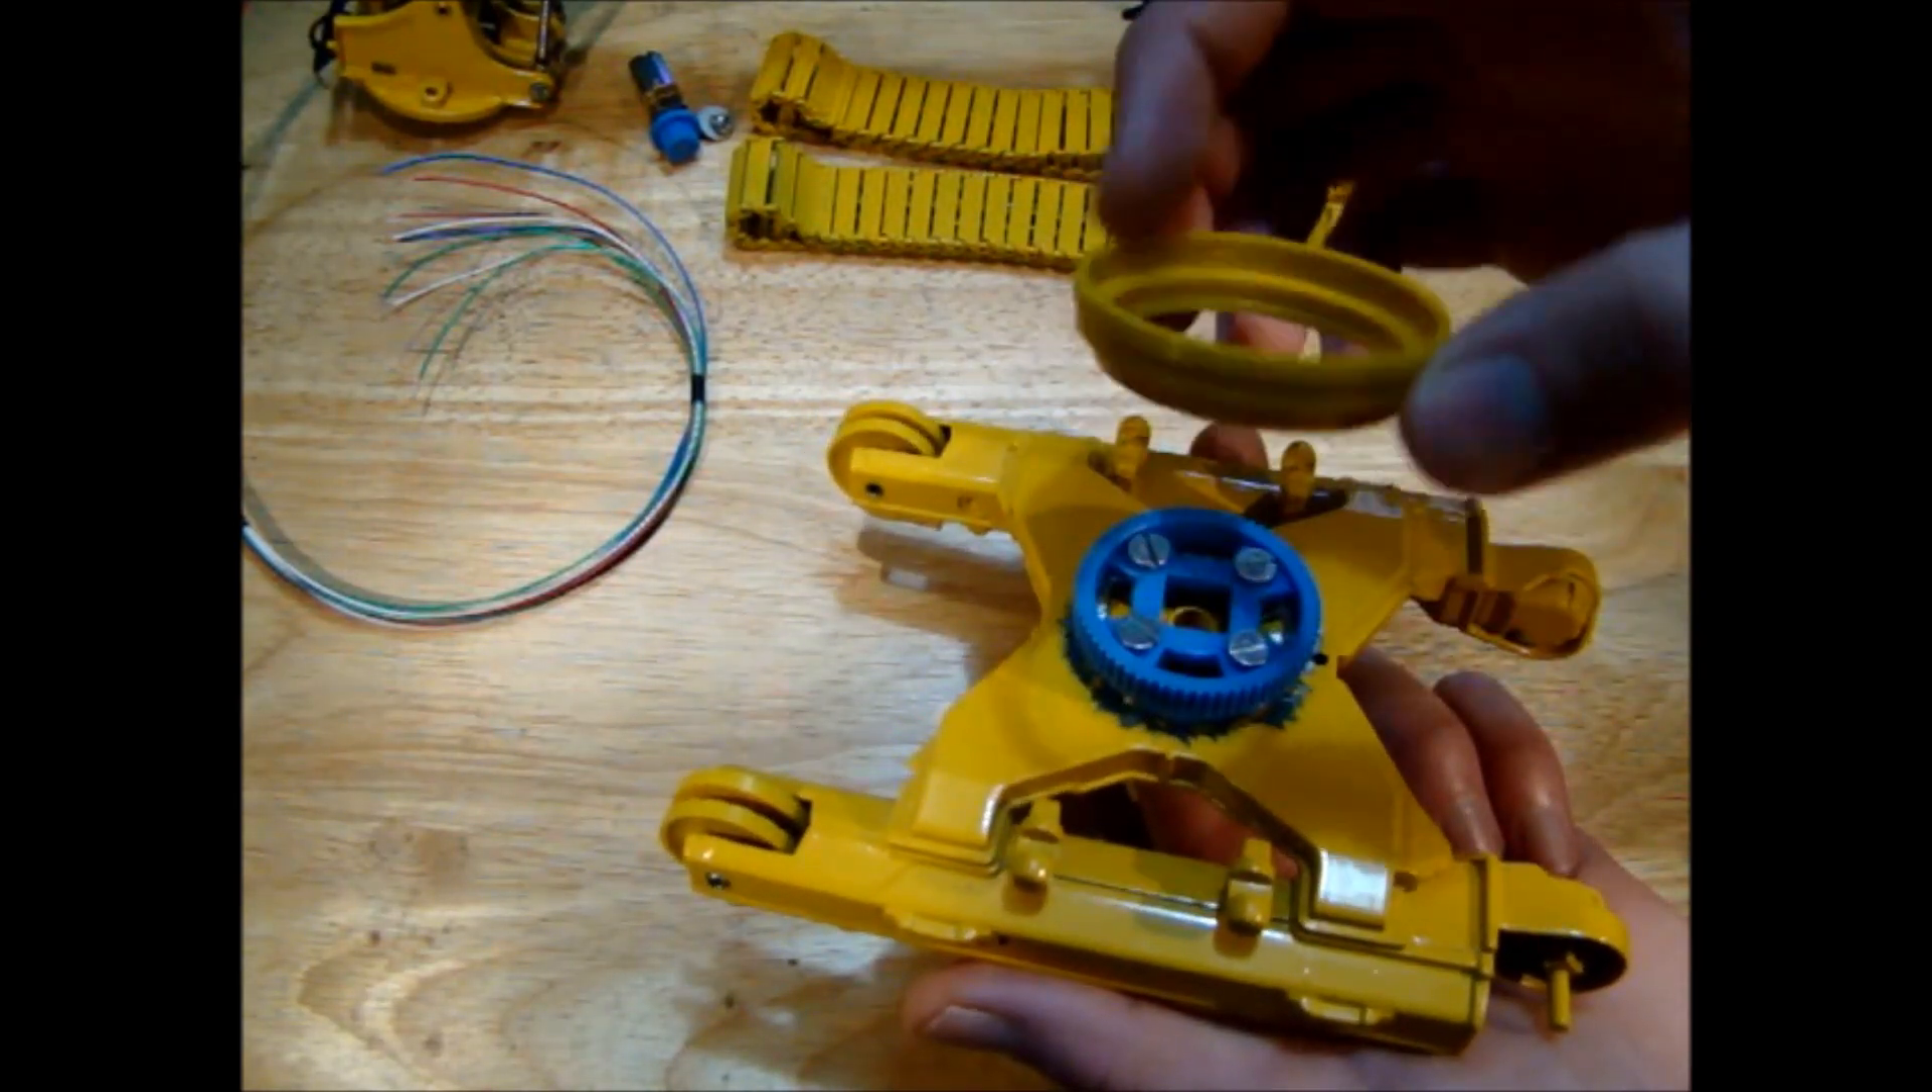Here is the gear for the slewing mechanism mounted on the chassis.